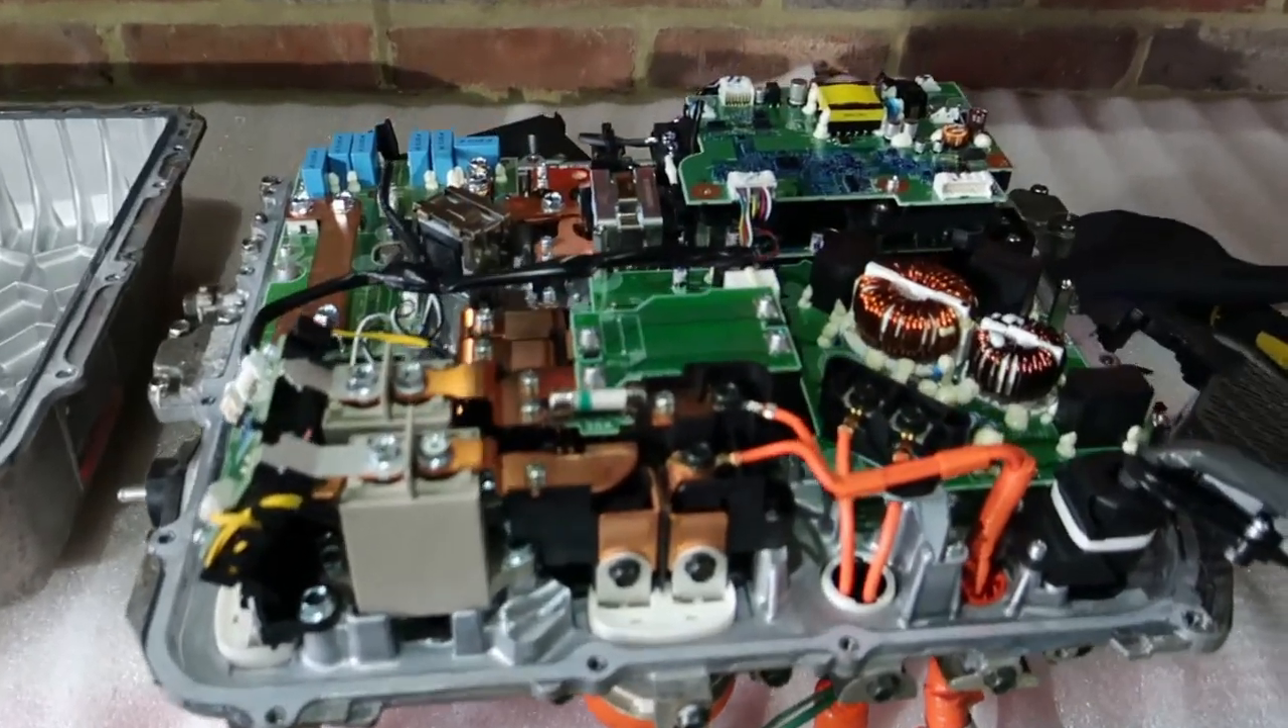Here we have it, the top section of the Nissan Leaf Power Delivery Module exposed.